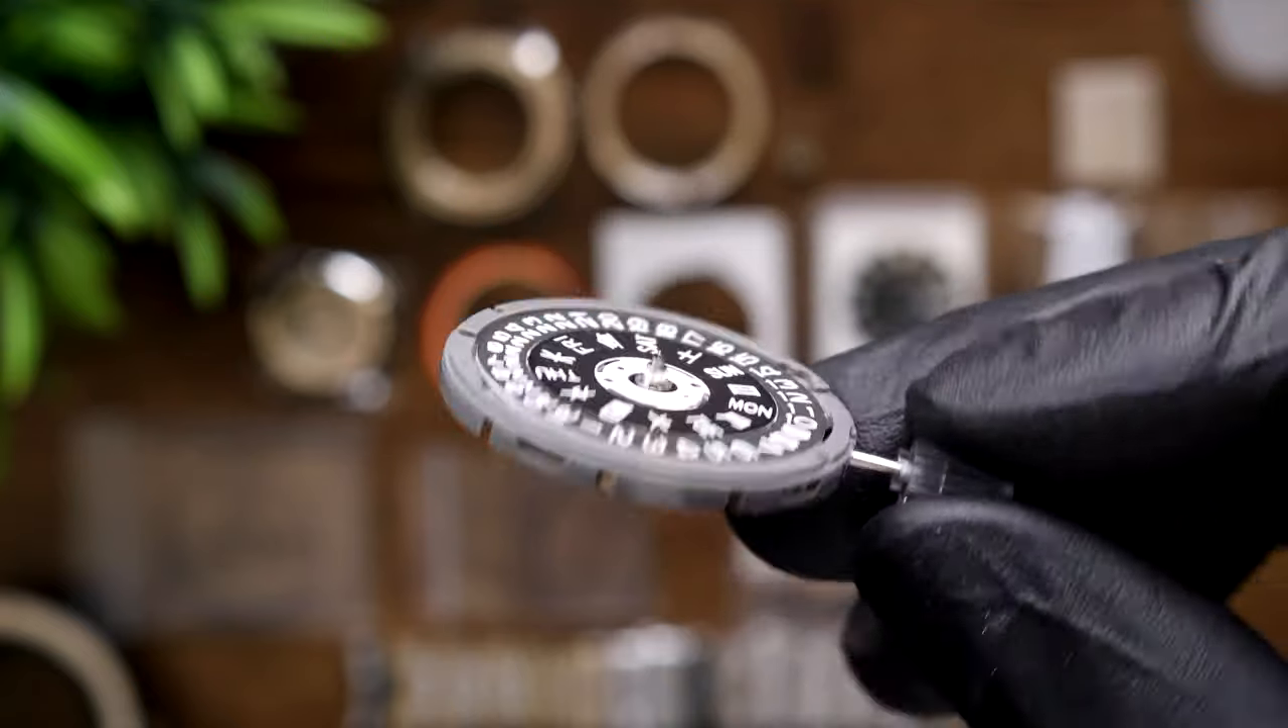Then here we've got the NH36, which from the previous iteration of this build, I've already put black C3 calendar plates on it.